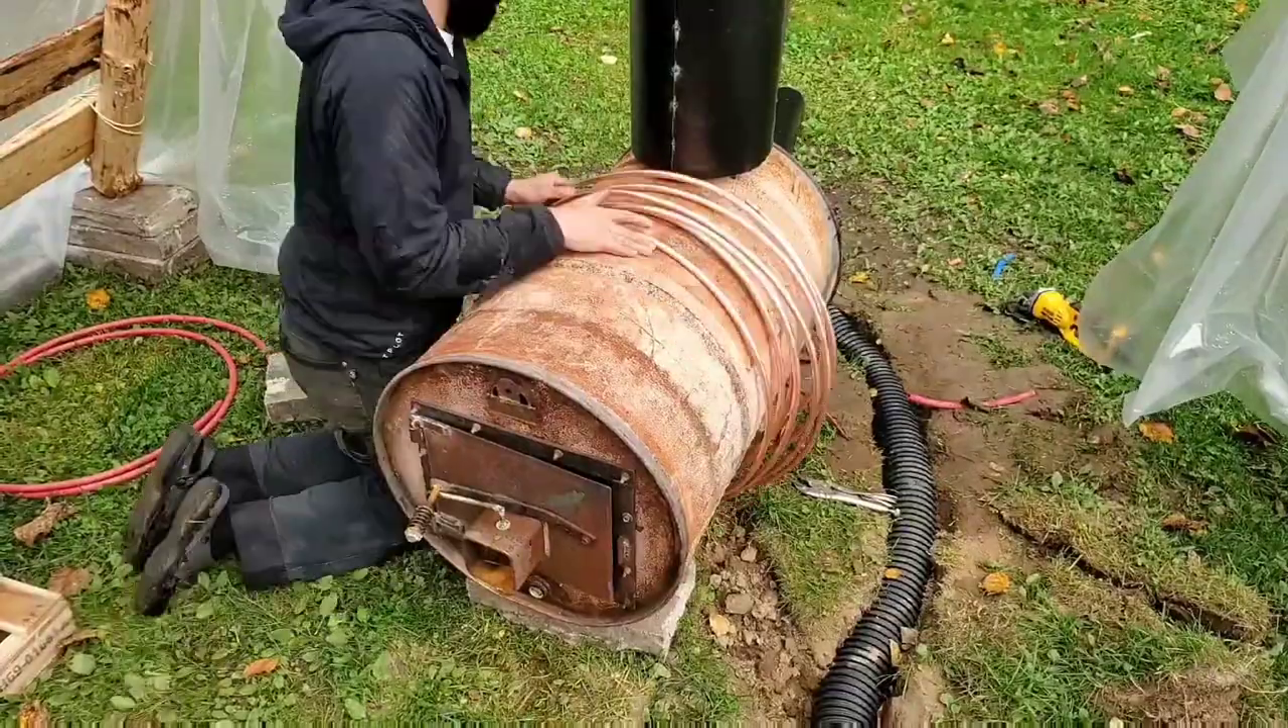You probably noticed that I have copper pipe wrapped around the stove as well.